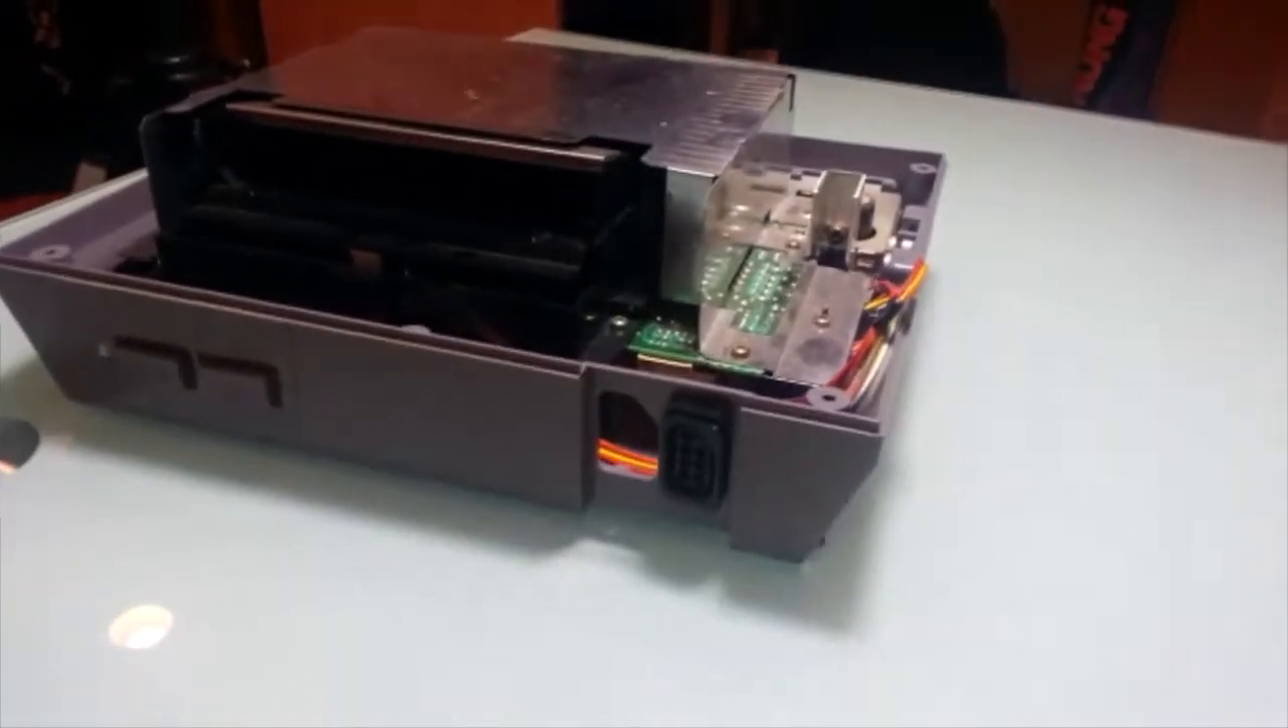Okay I'm back and as you can see now I have this old NES that I took apart.